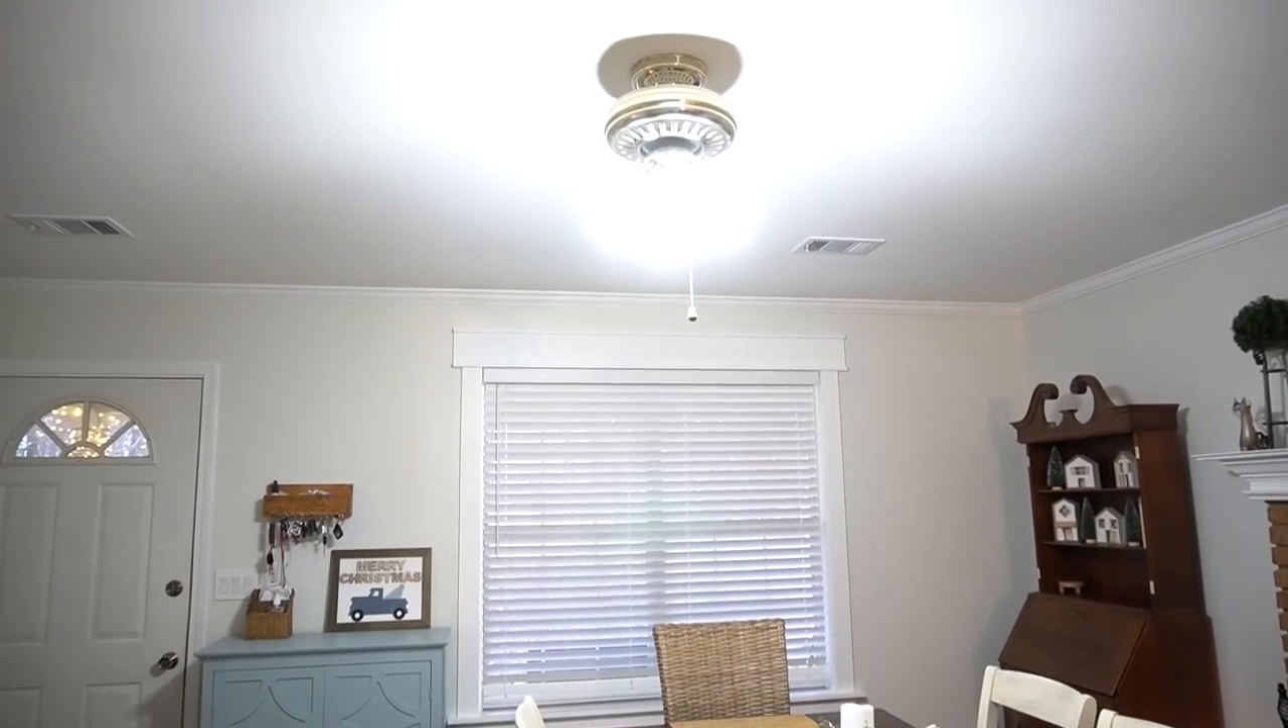As you can see, that light fixture is still there.